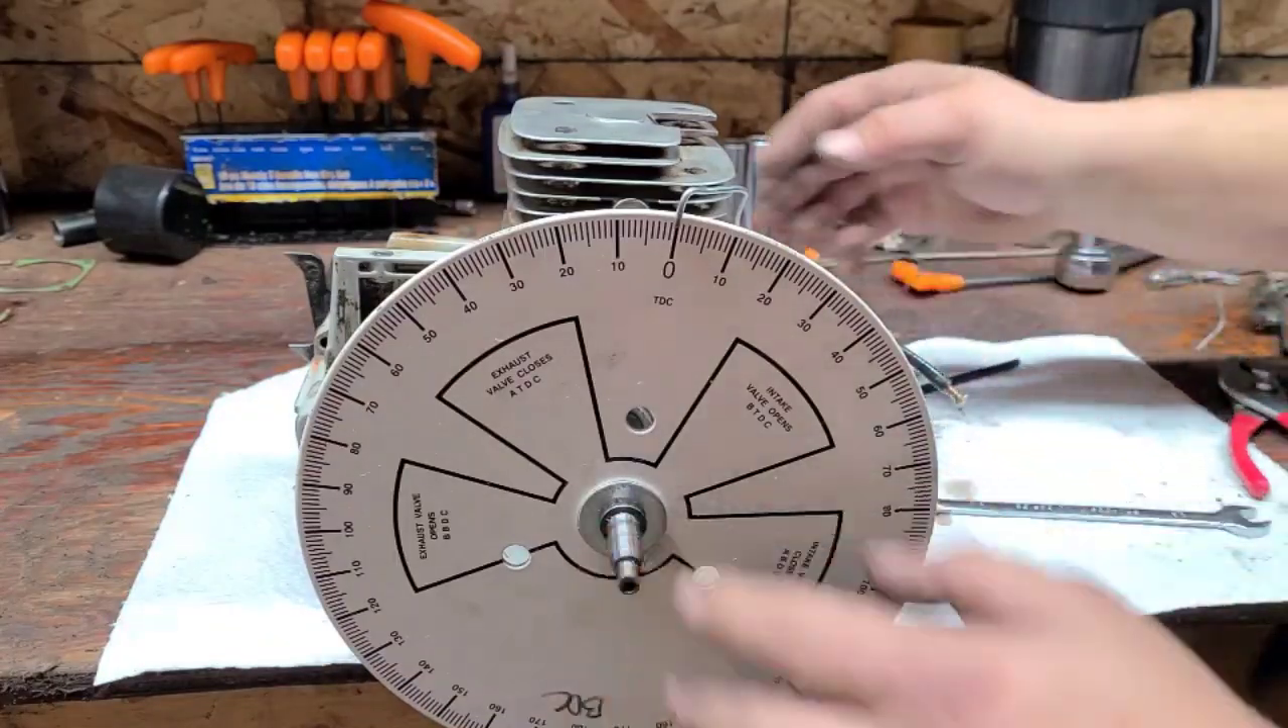Okay, so we got our wheel mounted everything's good.